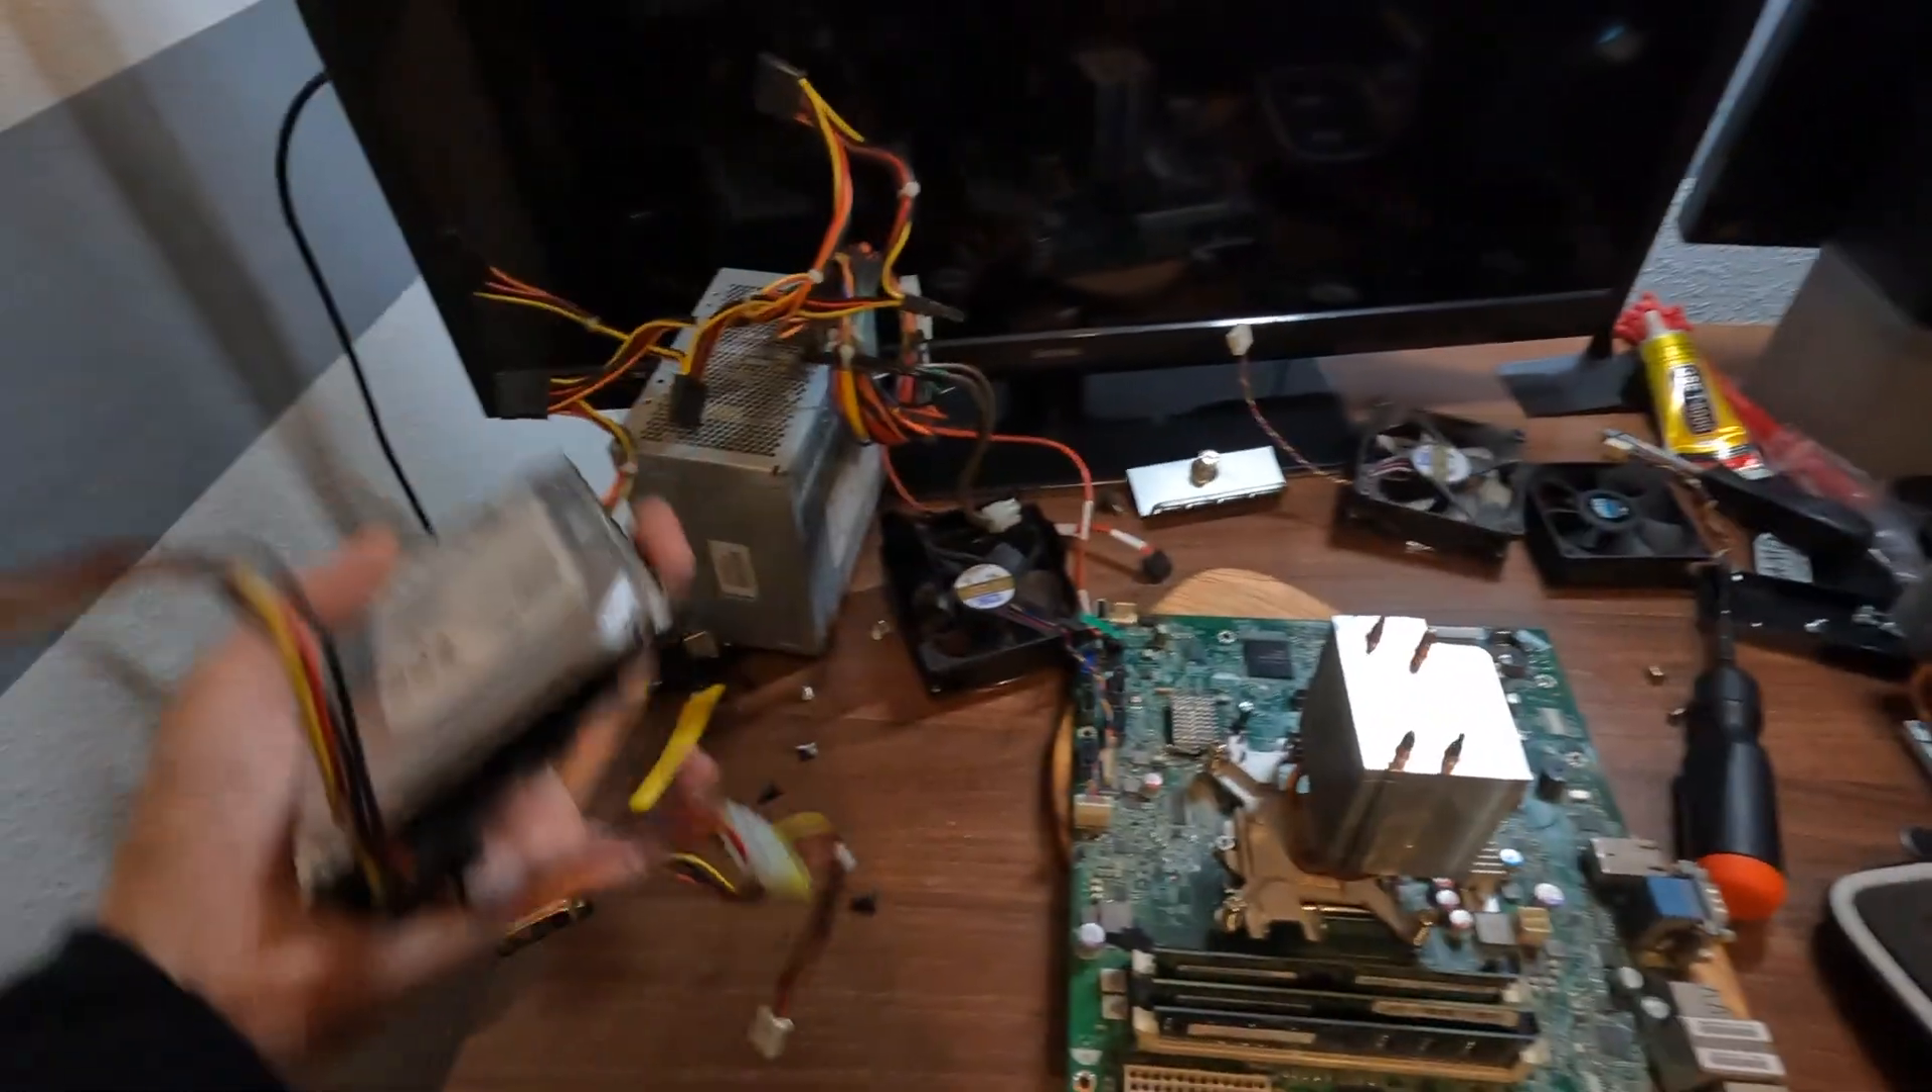So, now all we have to do is we need to shove this power supply in, shove this hard drive in, and then see if it turns on.